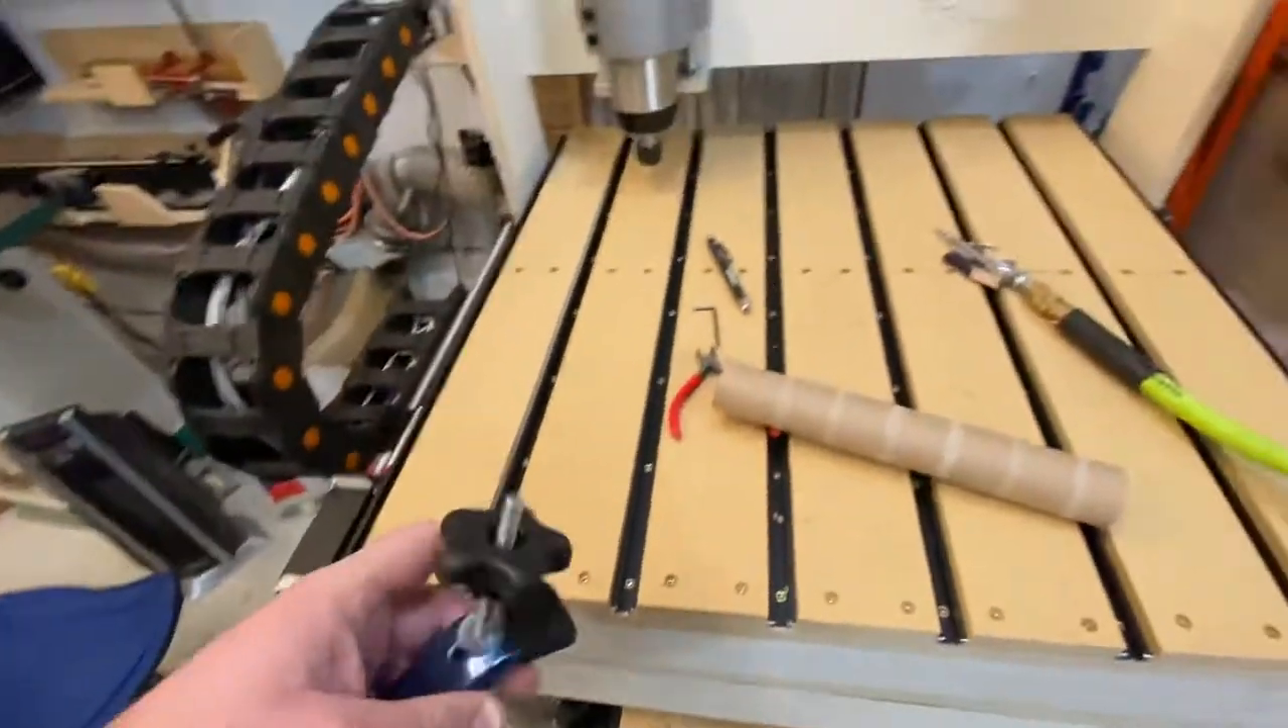Um I've since put on my spoil board I think since my major update I showed you last.